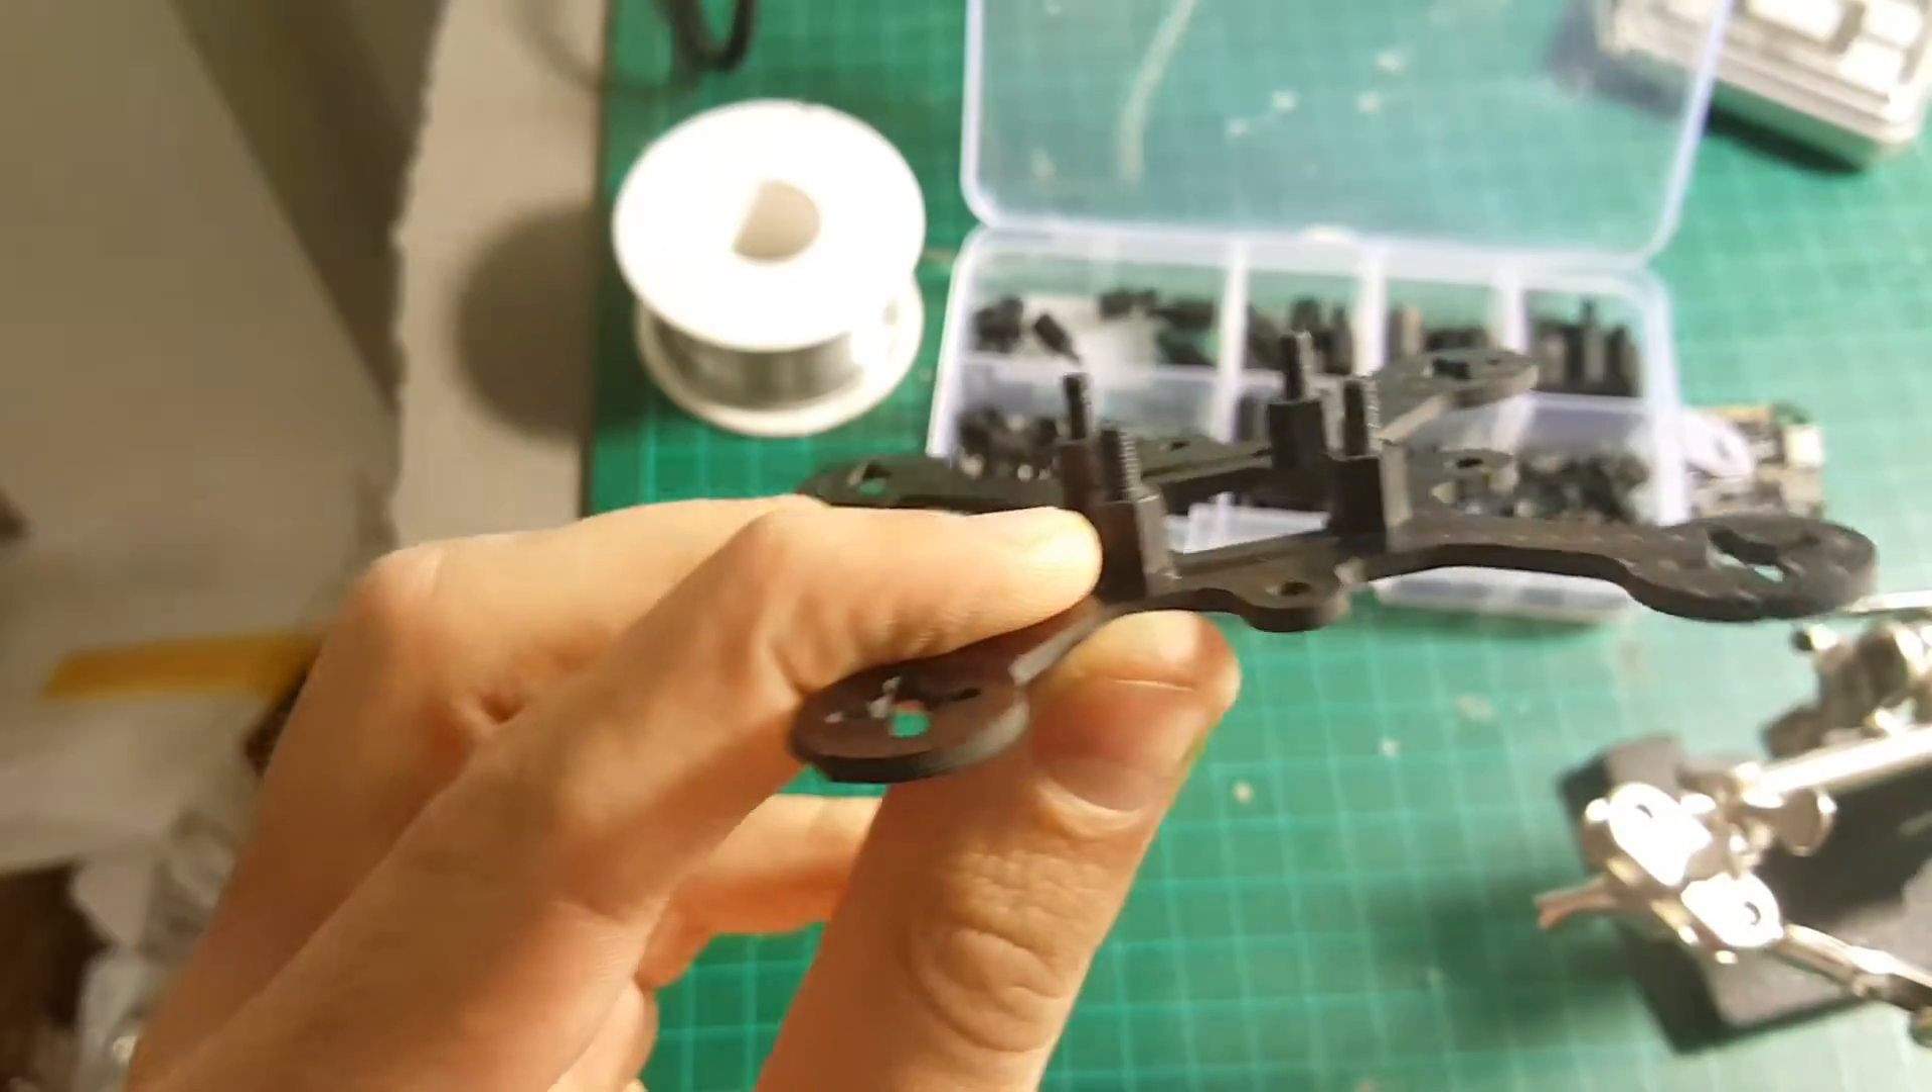Next thing we're going to do, I've just connected these standoffs here. These are about 6mm standoffs.